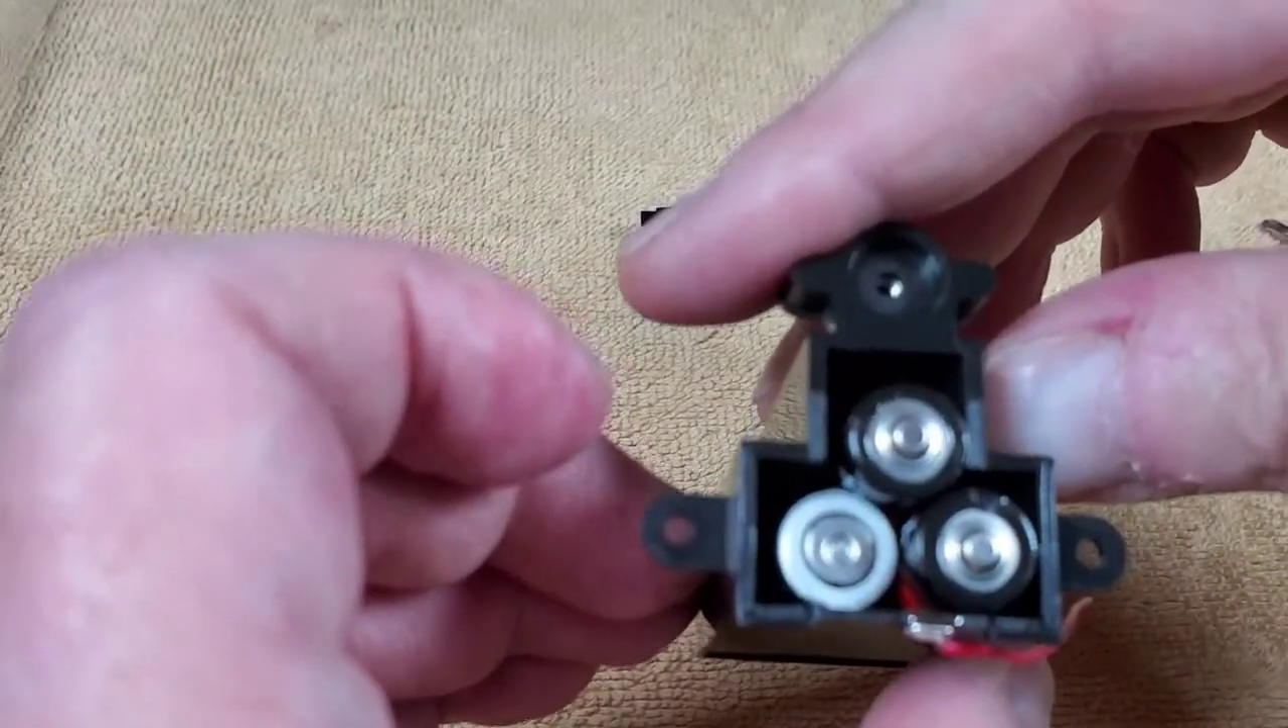So three triple a batteries go in there just like that.